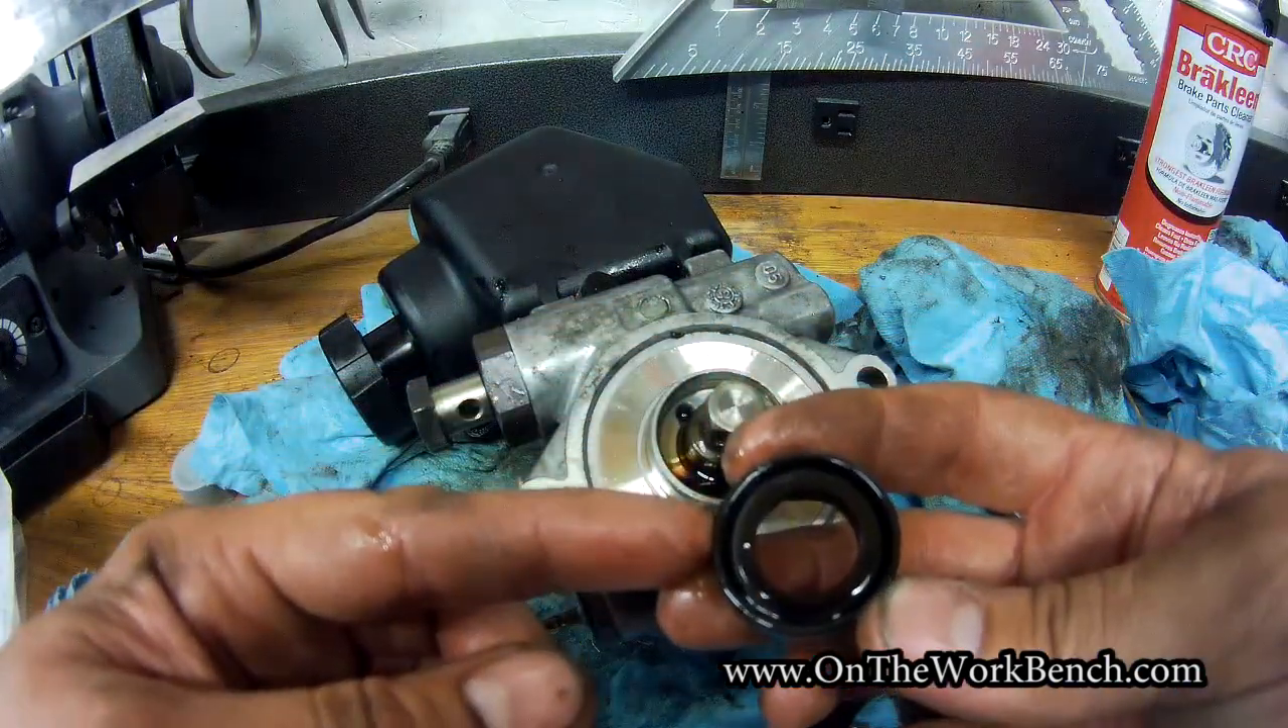With some careful picking and prying. I got the seal out.